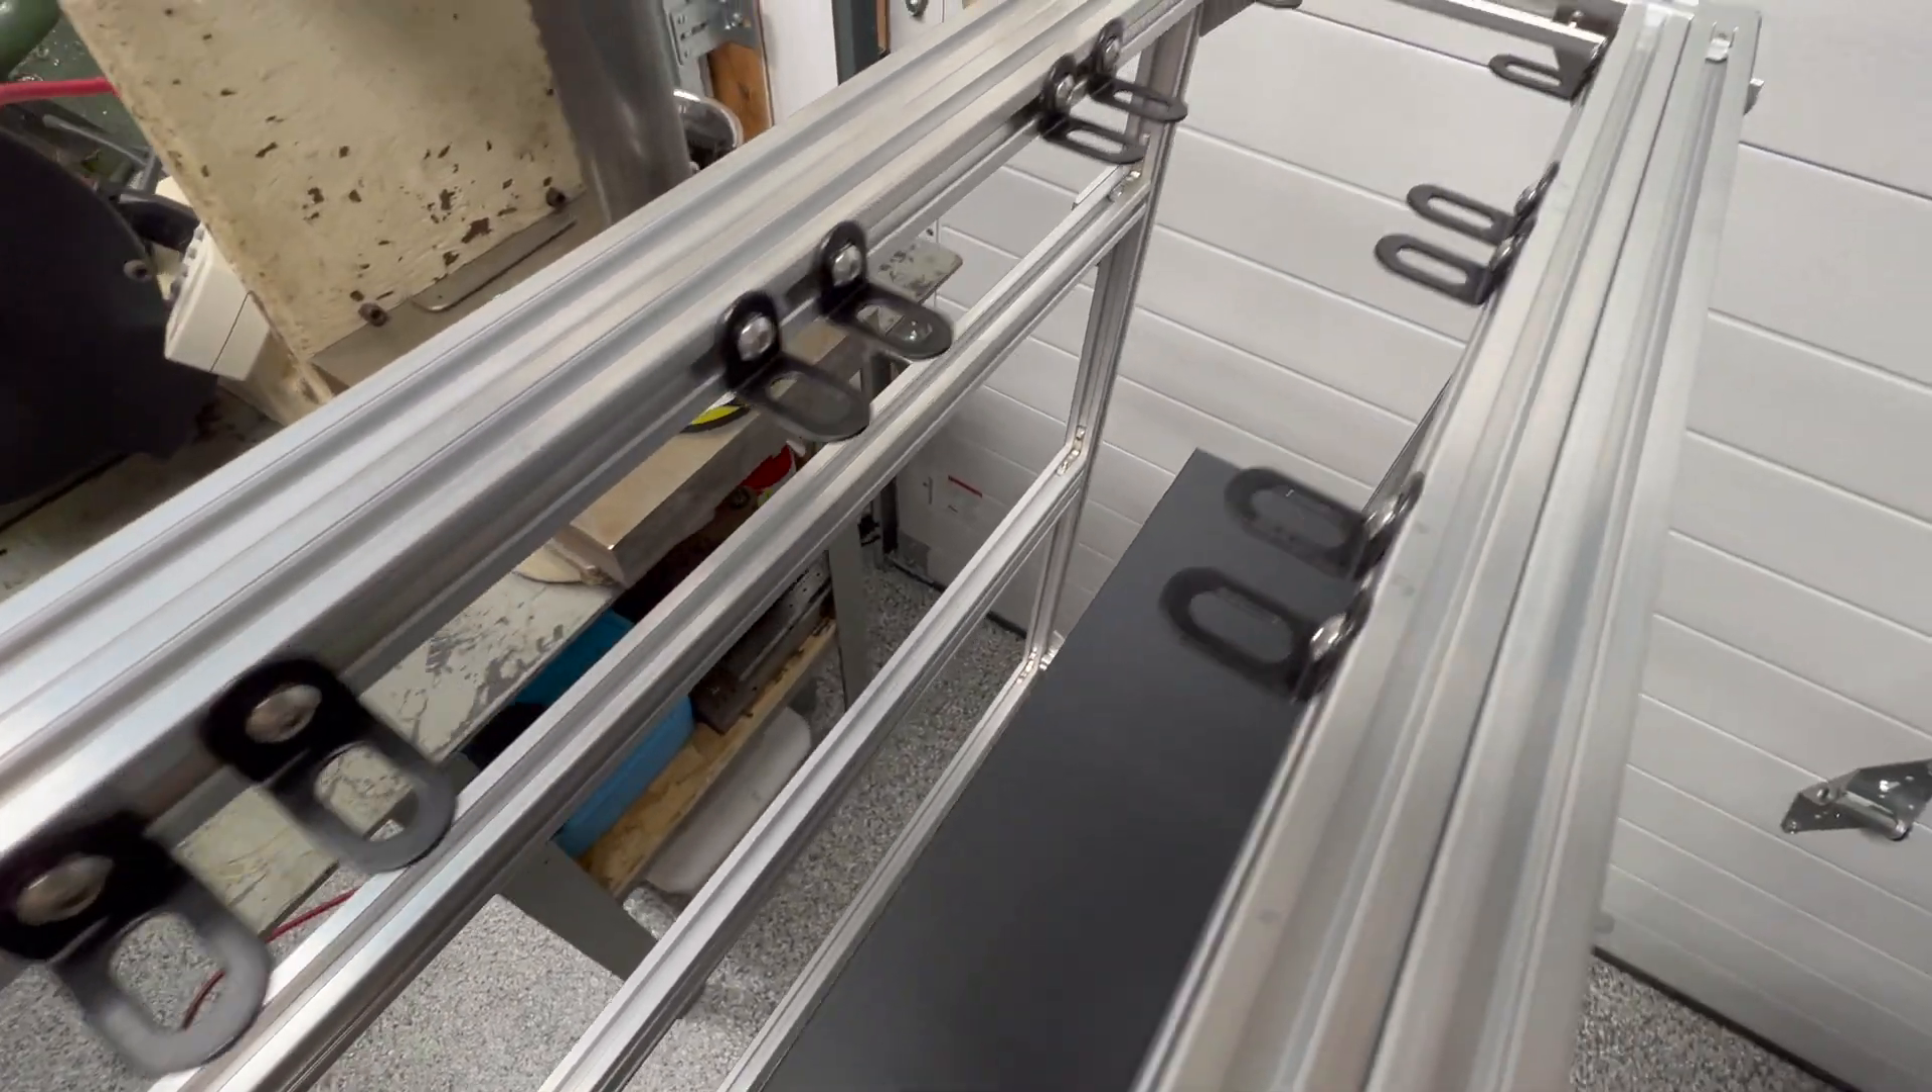Okay, I finally installed the clips that hold the fans in. You can see them spaced out here. They just attach to the rails.